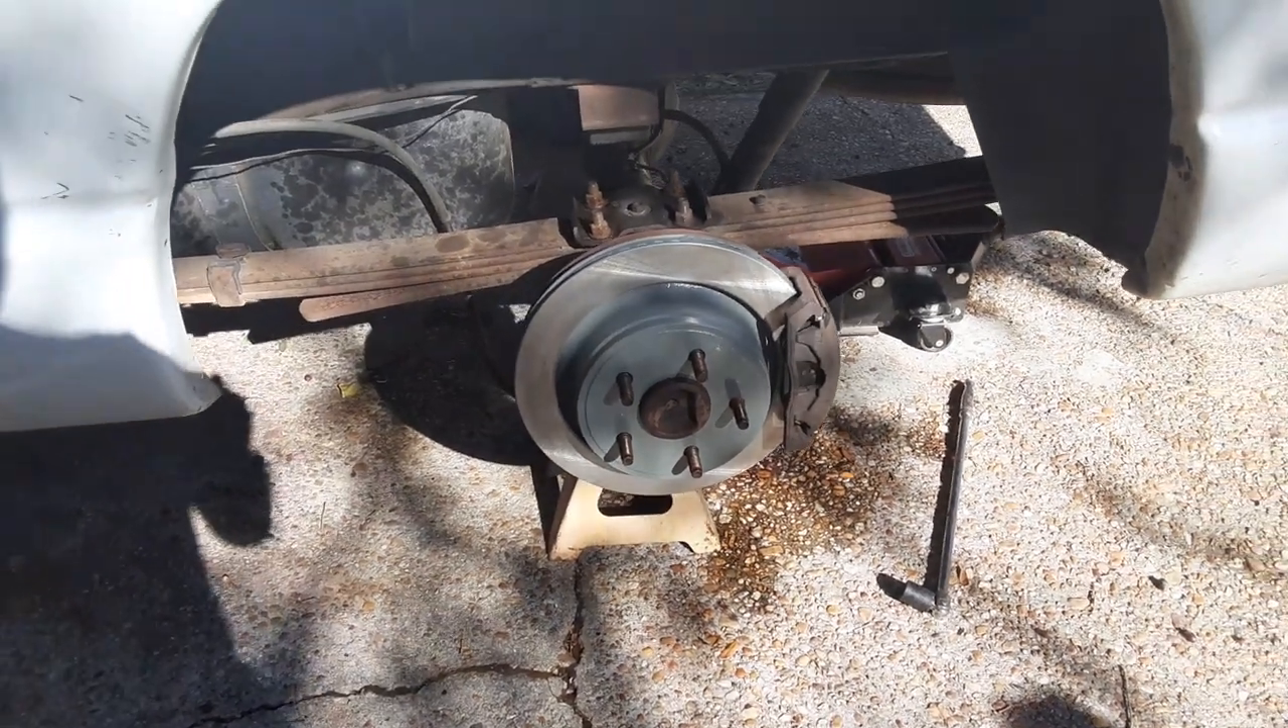So now all that's left to do is put the tires on this bitch and go drive it.